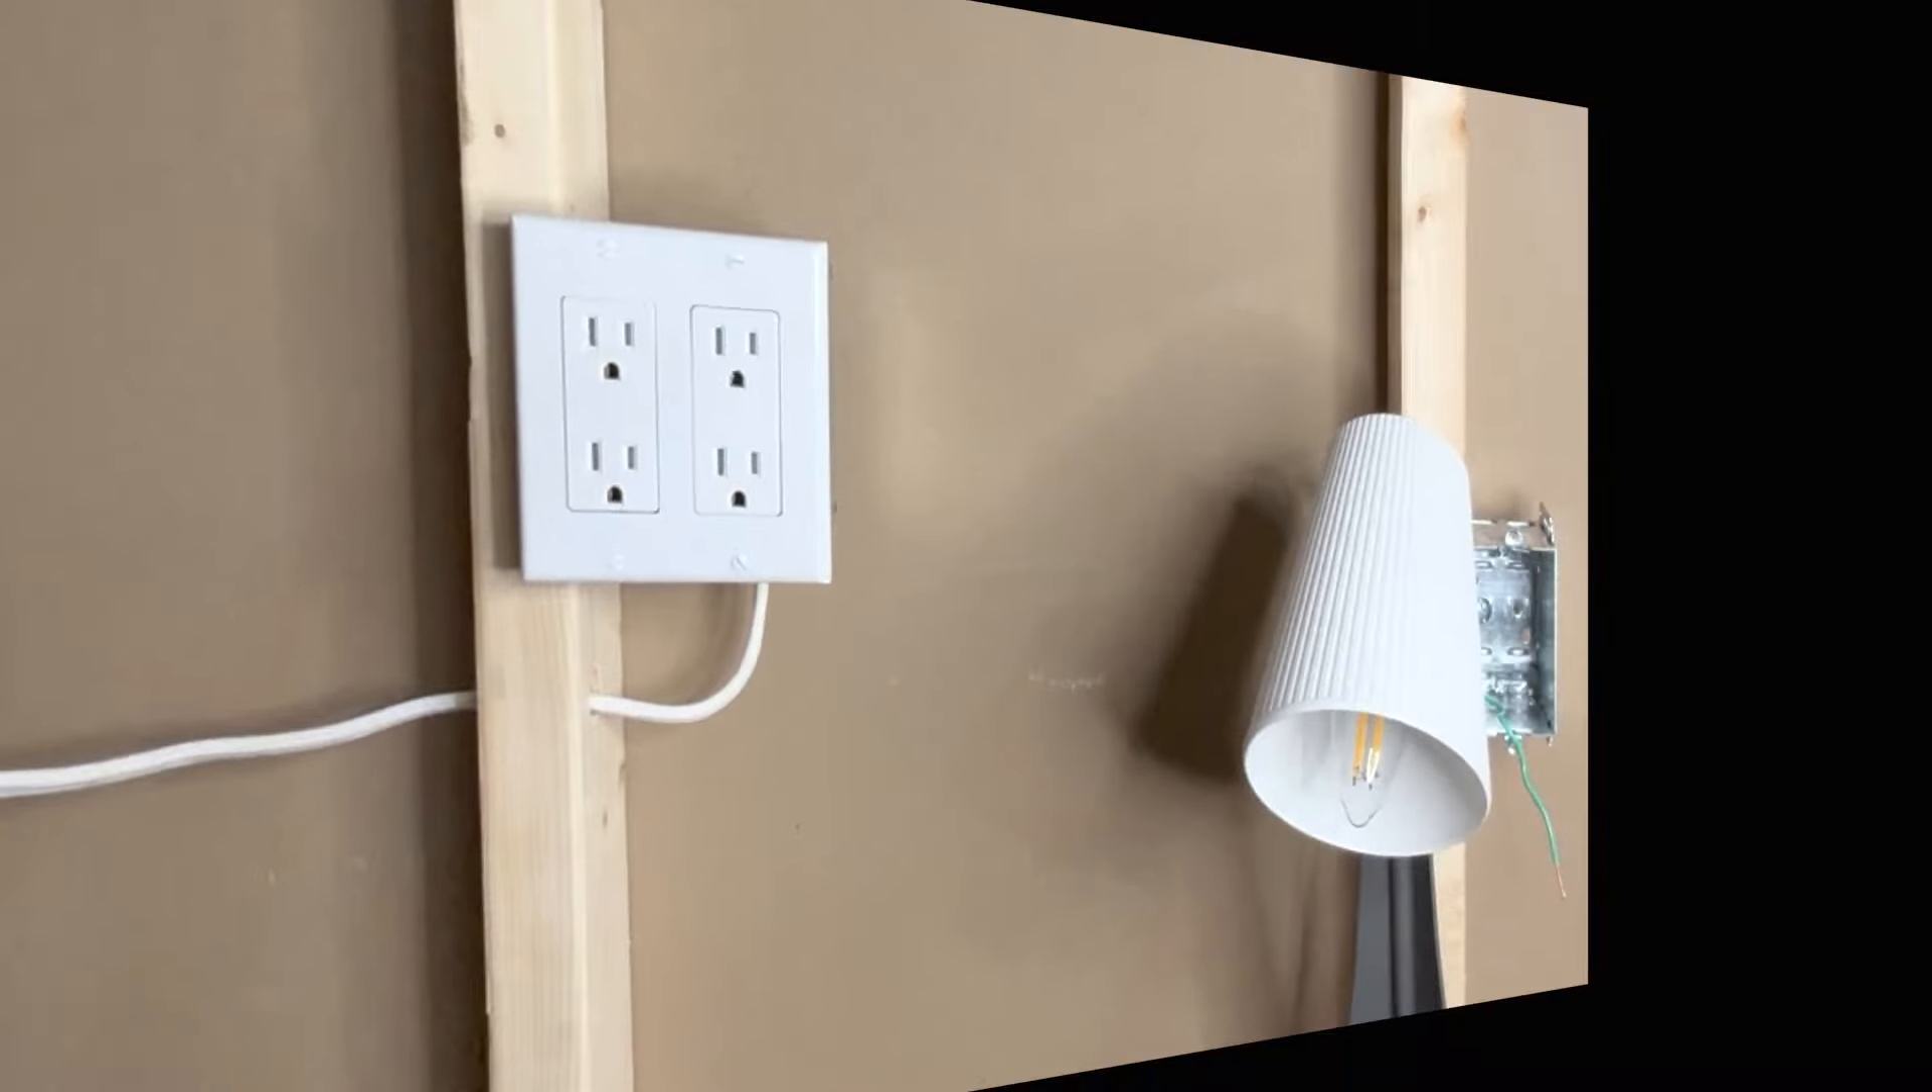I just installed a leviton nylon wall plate on the outlet box and it looks nice.